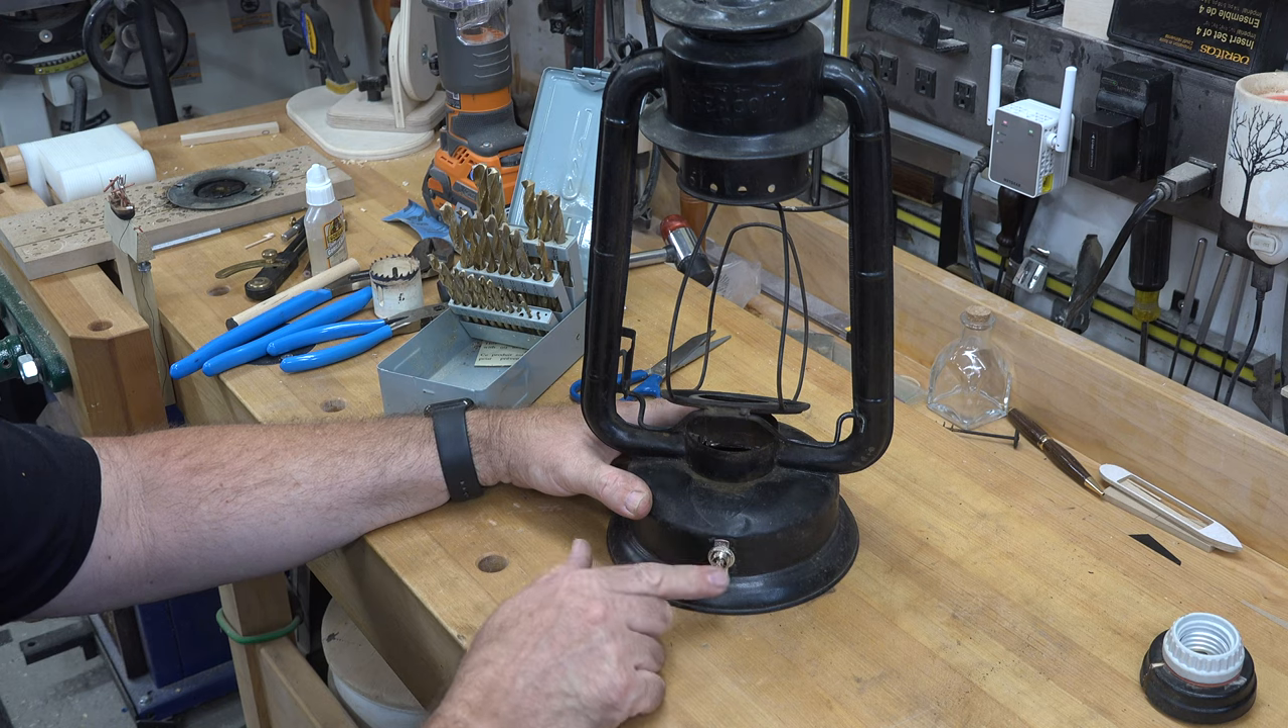And there we have our switch mounted for our socket and that will be hidden in on the back just like that.